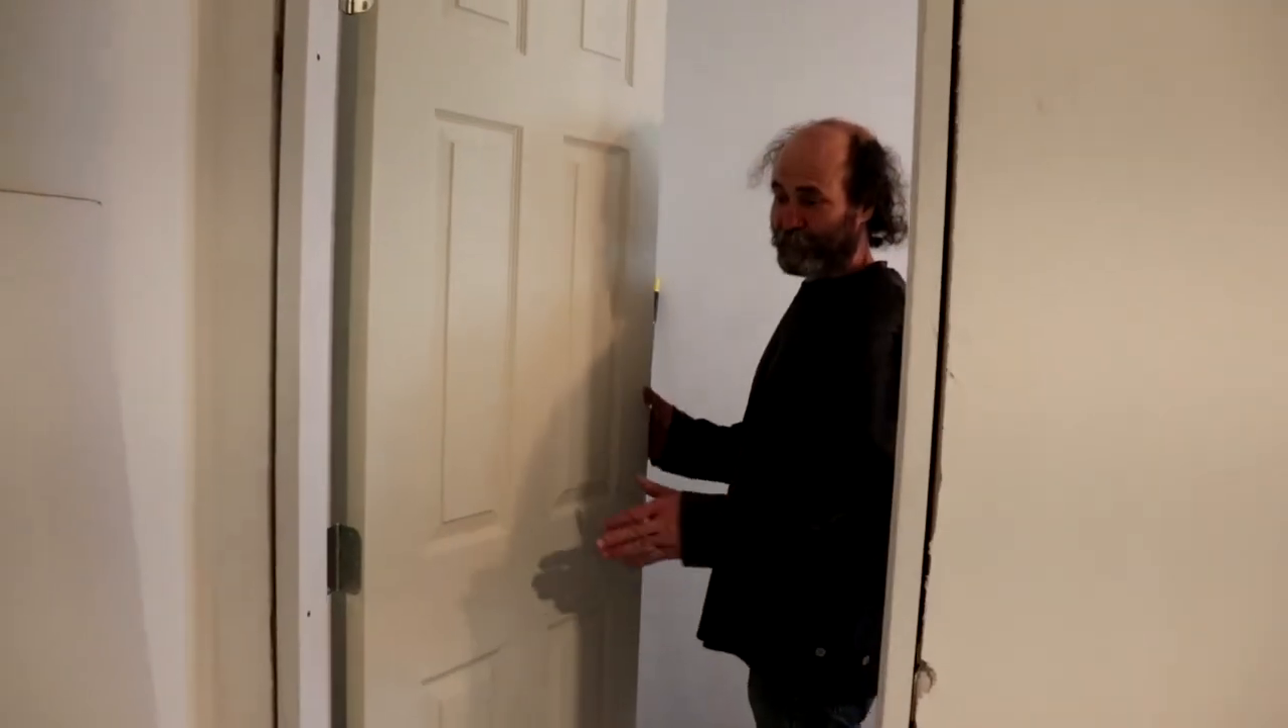We have a new doors hanging in there.